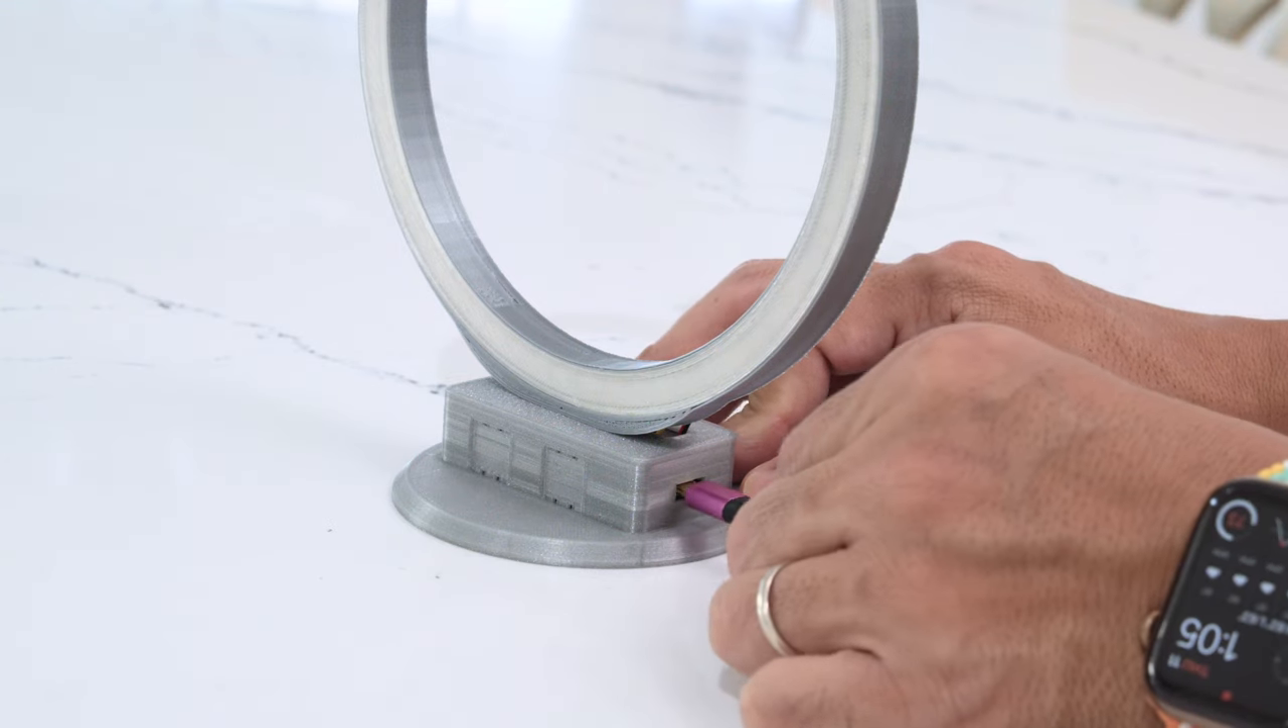An additional base is fitted under the 3d printed case for added stability.